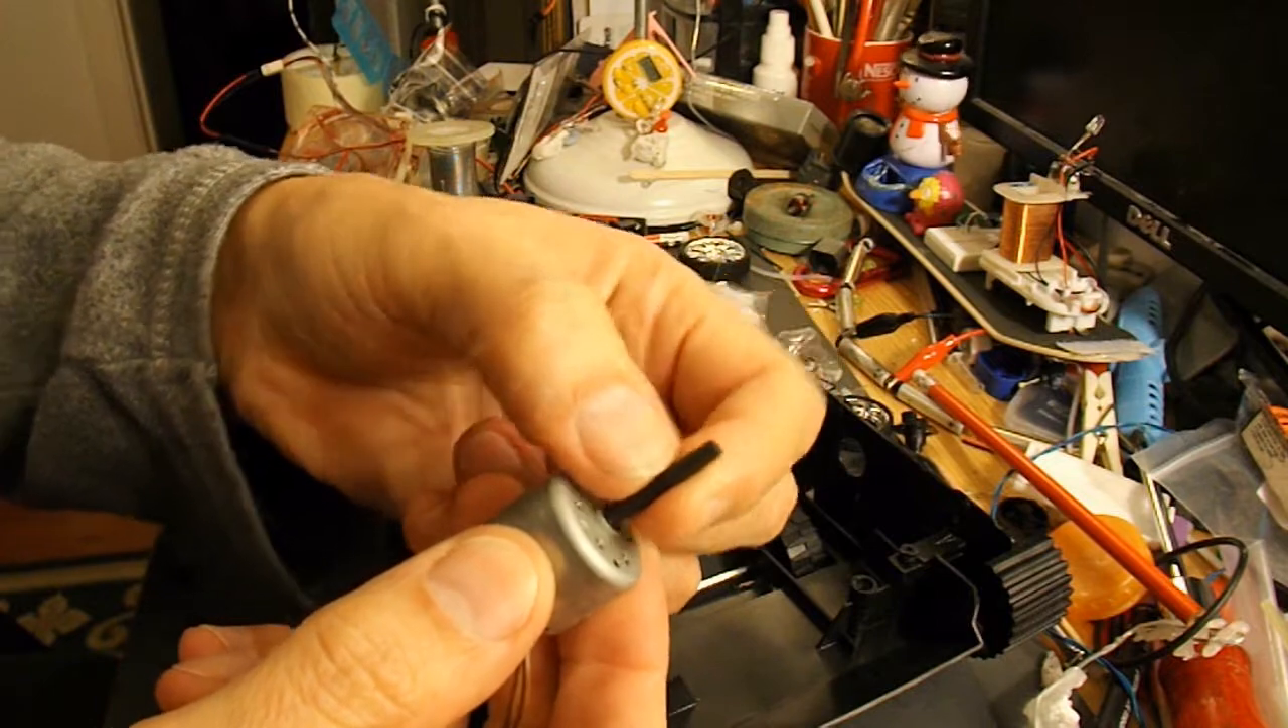And I've put a bit of insulation off of a piece of power cable on the shaft to give it a bit of grip.